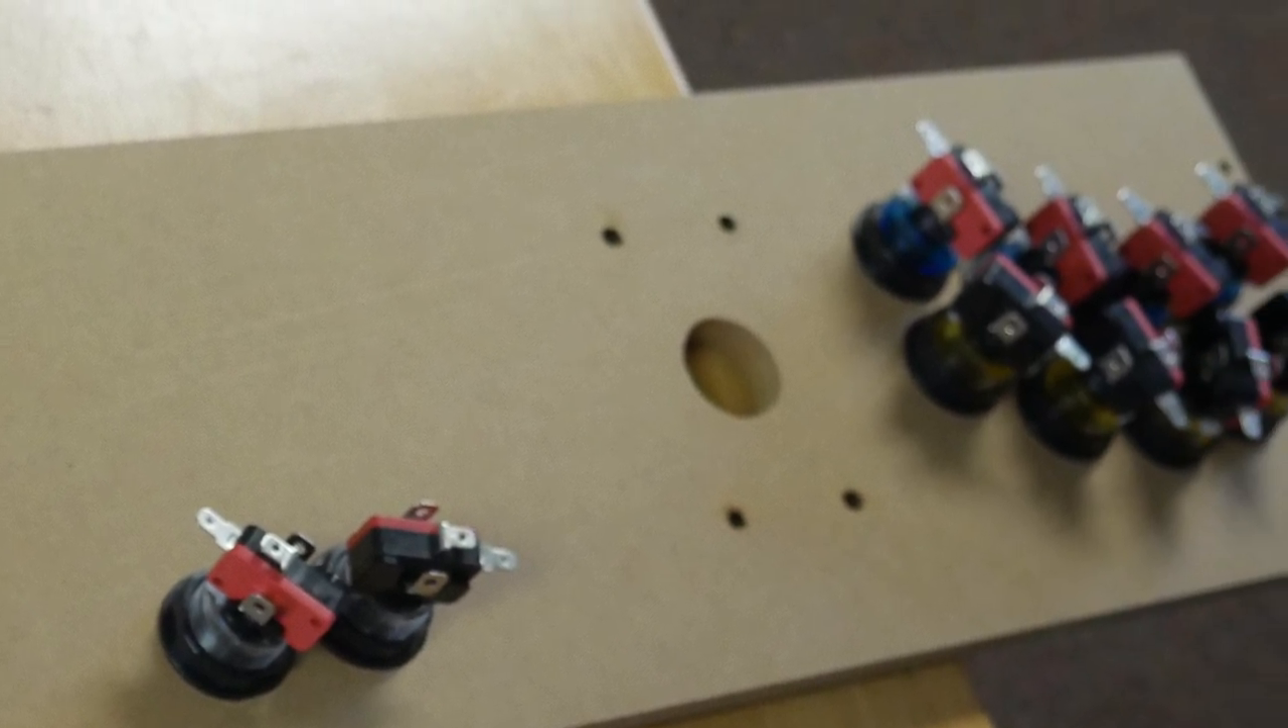So now that I have all the buttons done here, I need to start wiring them.